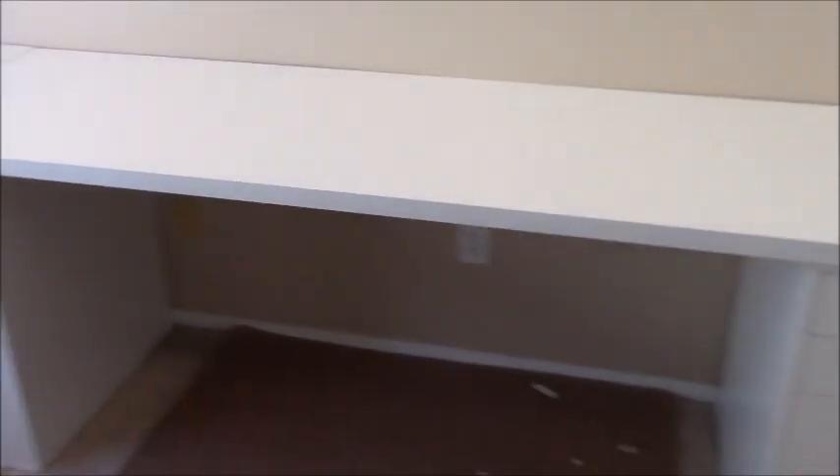And right now I don't have the leg, like there's a center leg that you put in here.